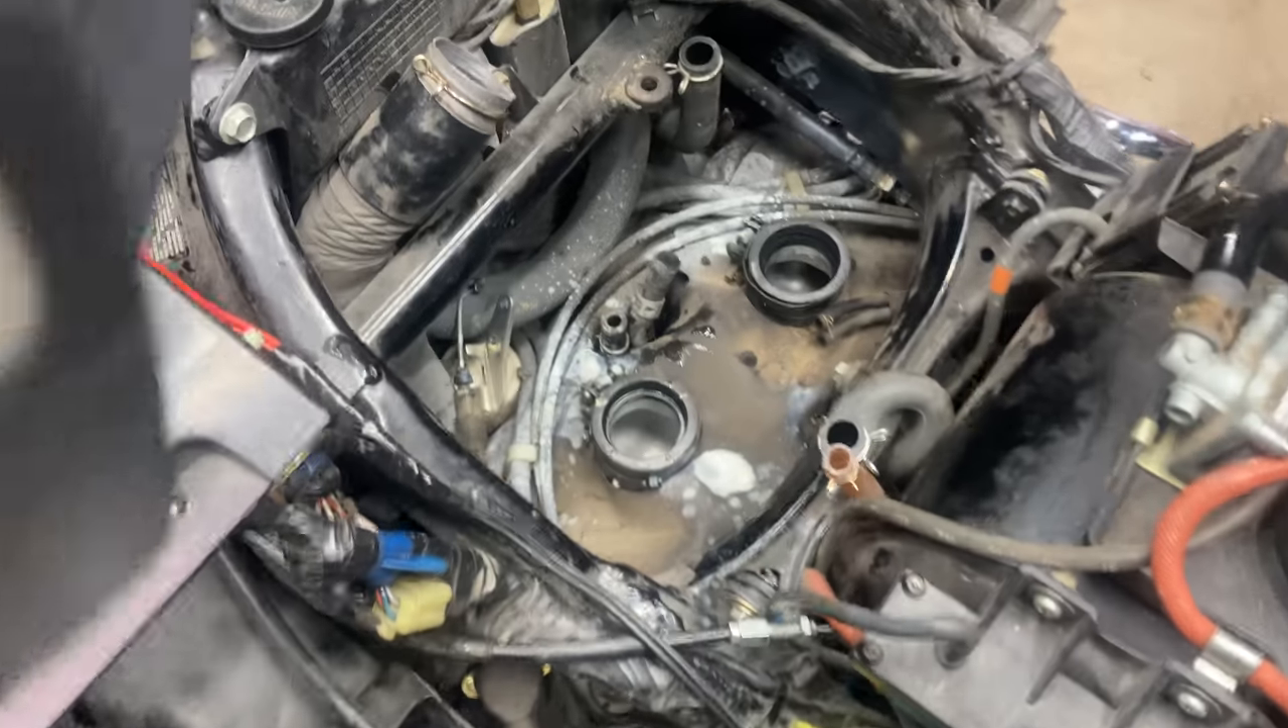This is what it looks like after you remove the carburetors.